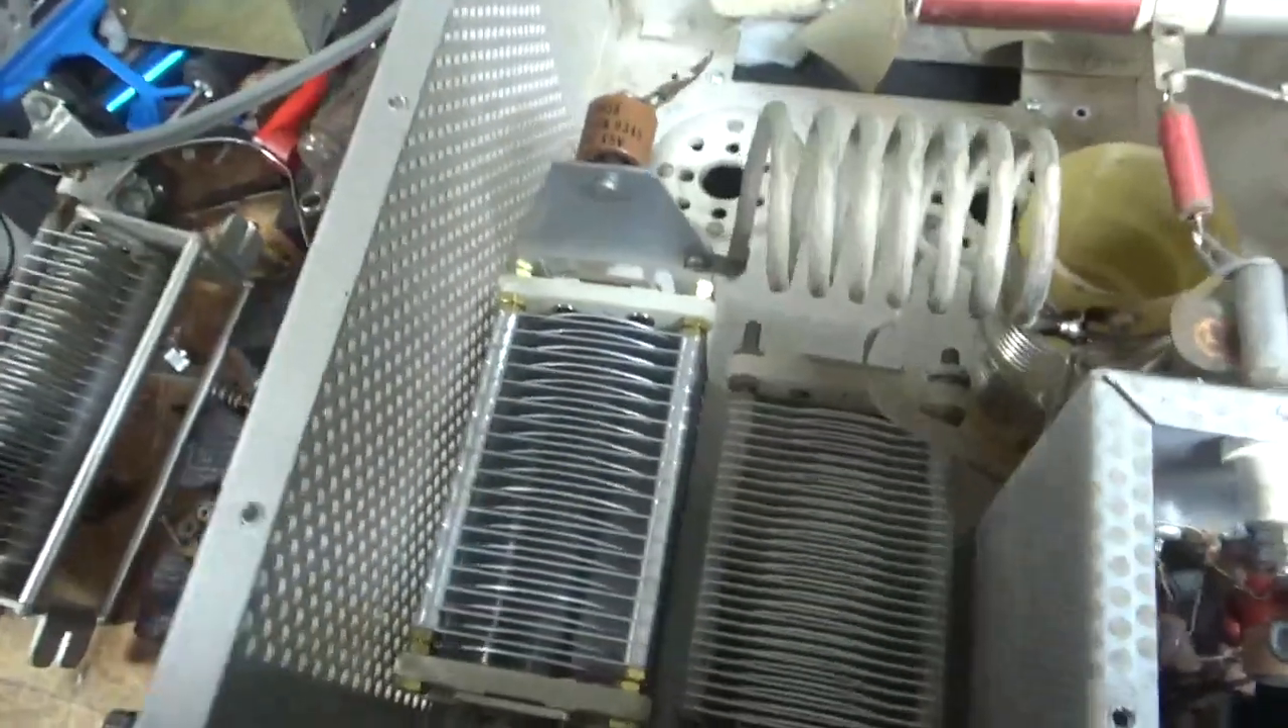I got the brand new air variable capacitor. It's all installed.